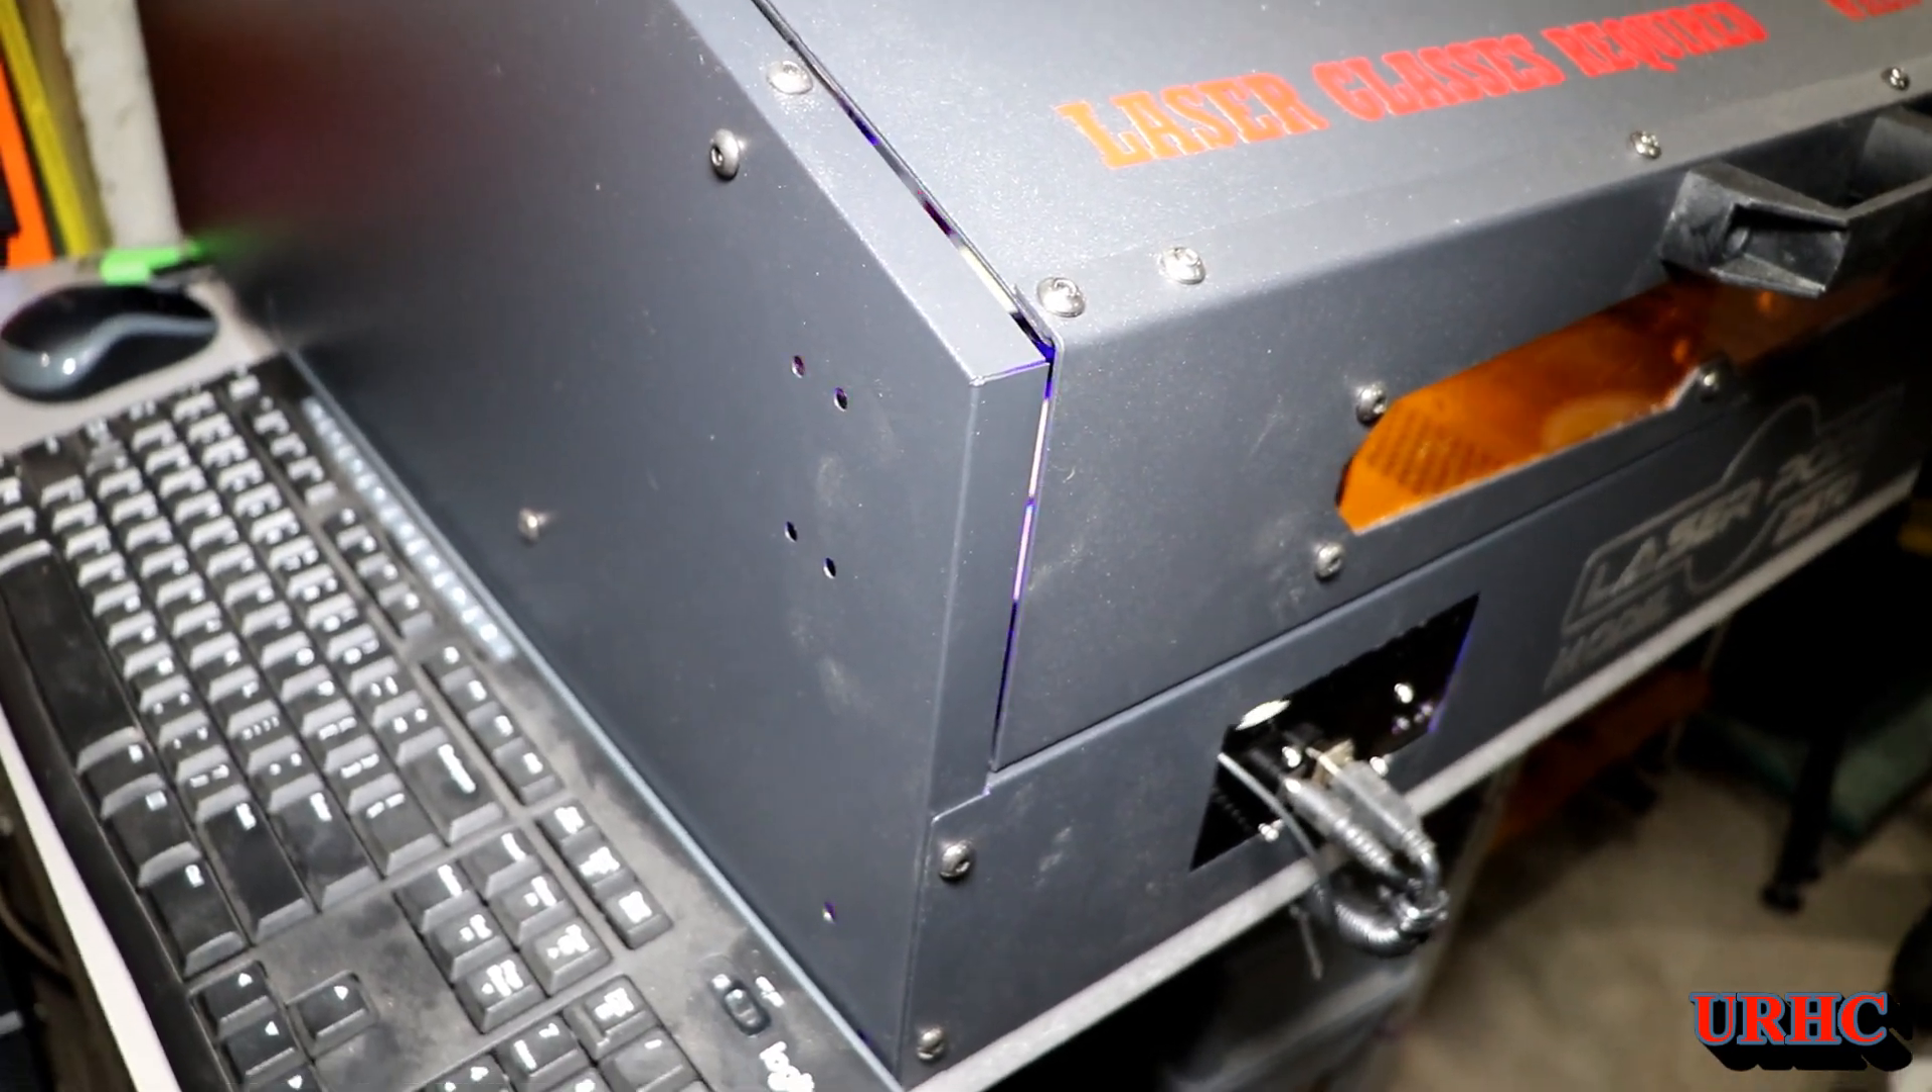You can catch a little glimpse of the laser out that corner there because this cover doesn't quite sit centered.